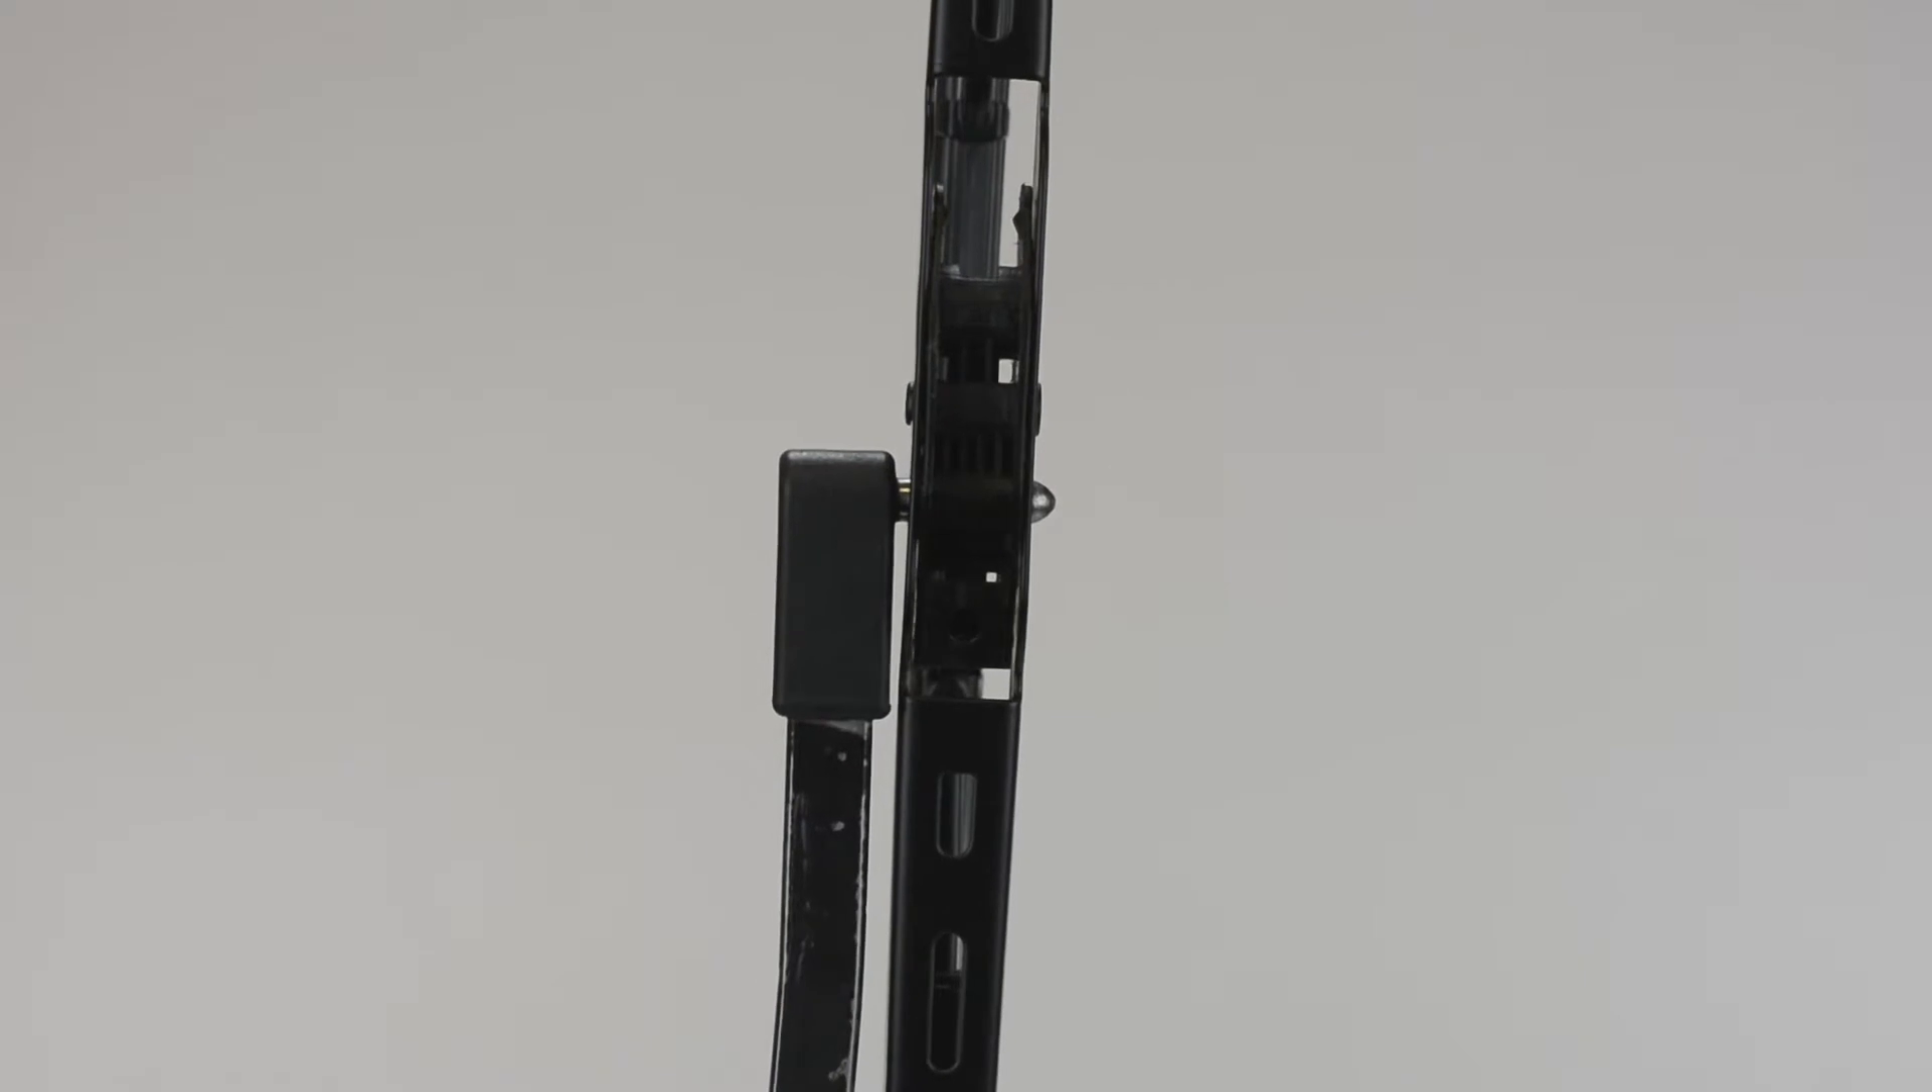Note the blade will not sit flush against the arm.